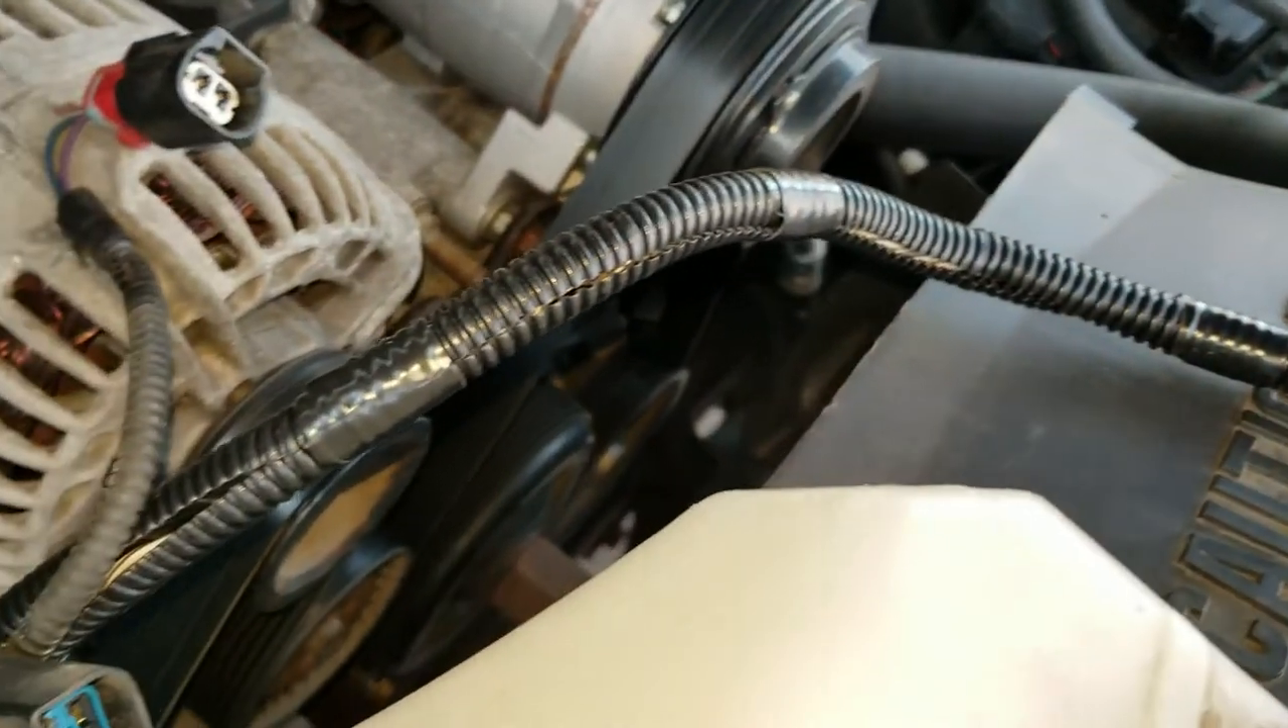Alright, you can see I've gotten the, uh, the new wire loom installed around the harness. And I've got it taped up.